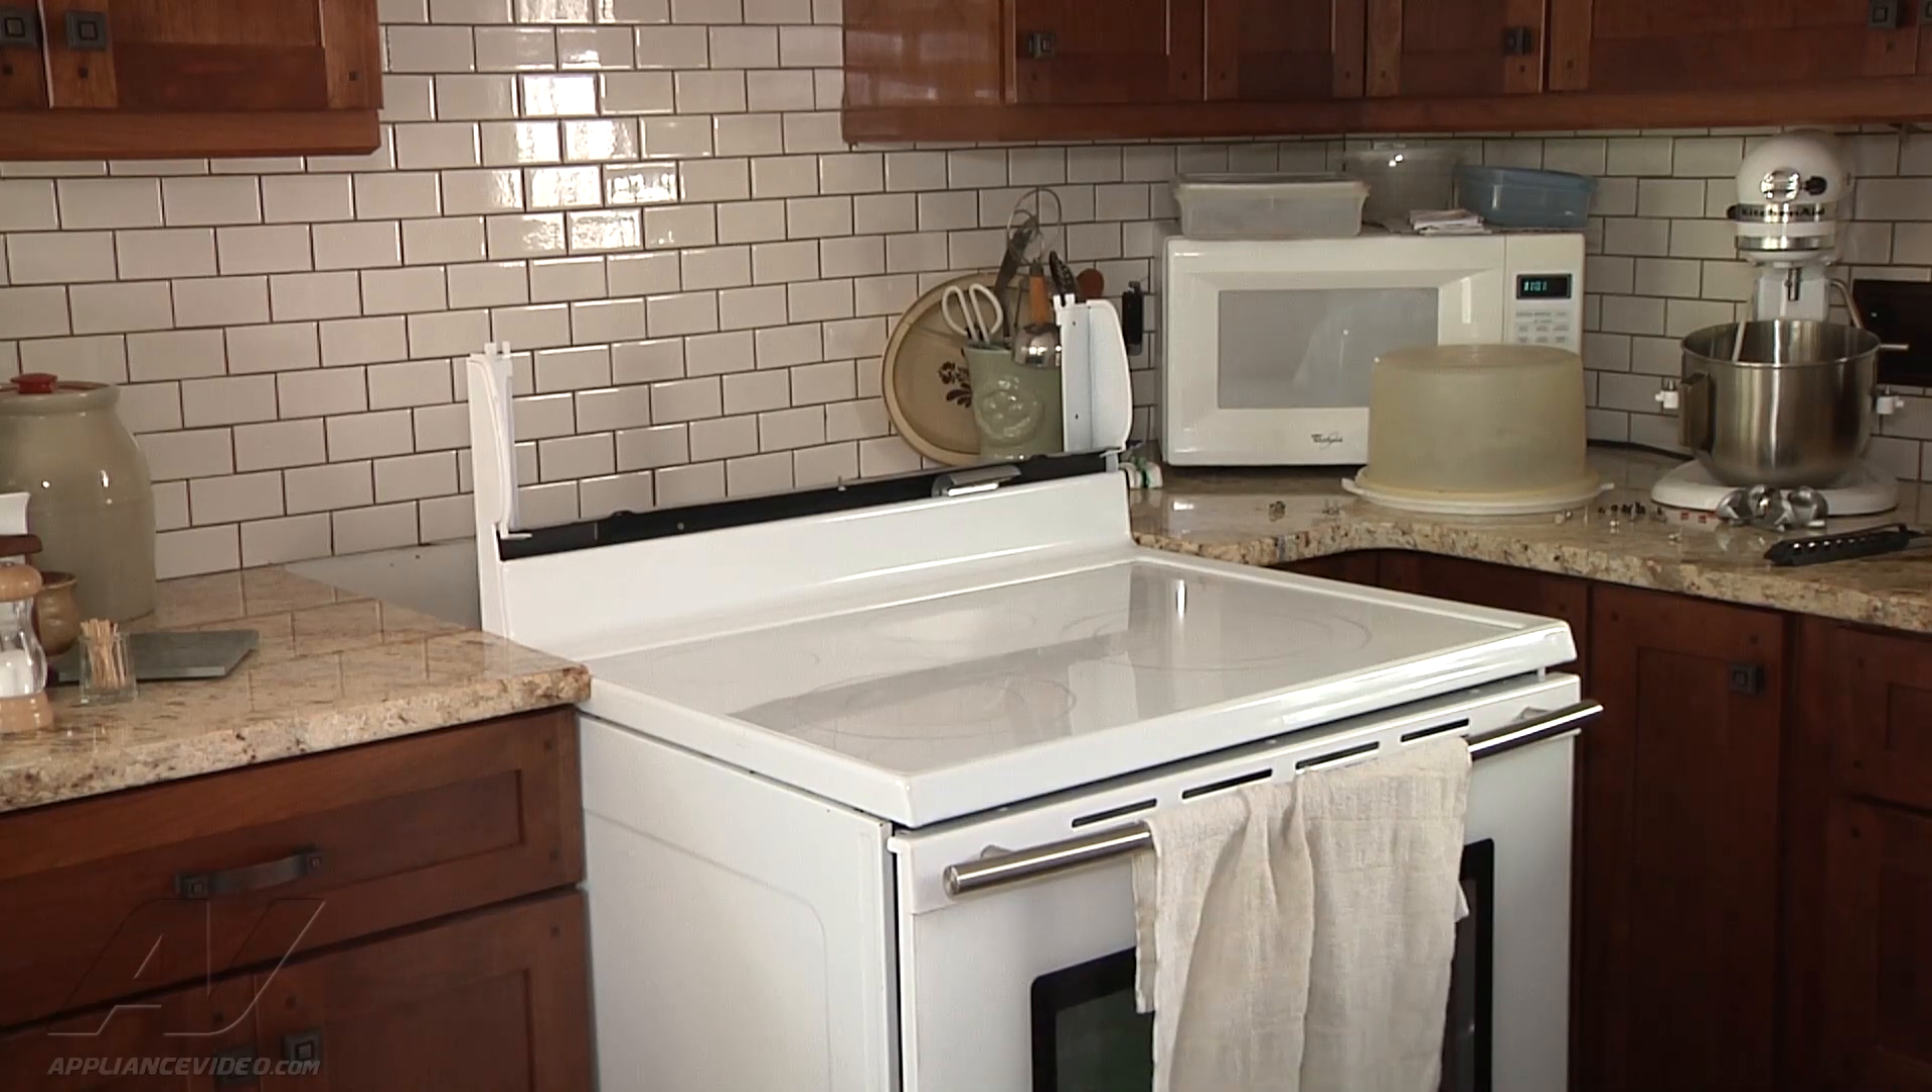So the cooktop is back on now.